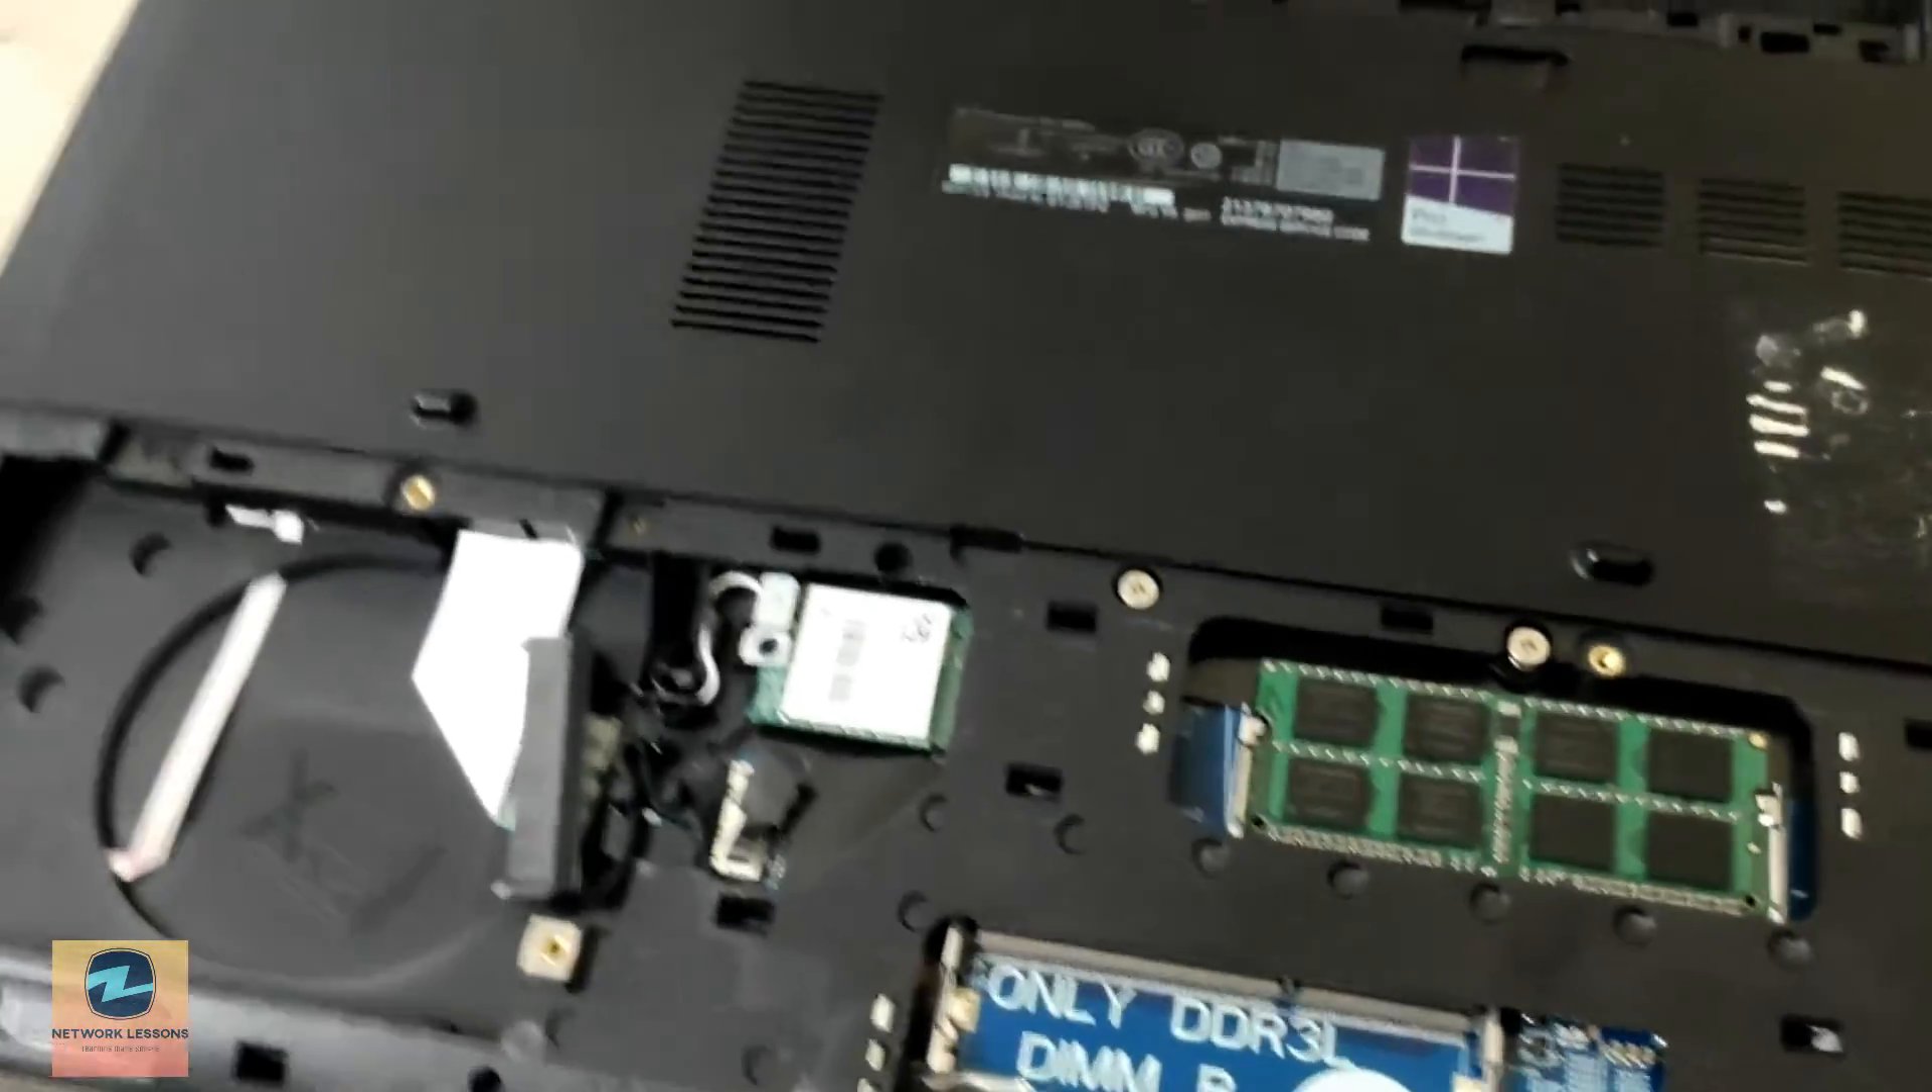Okay so that's the installation of the 8GB RAM.